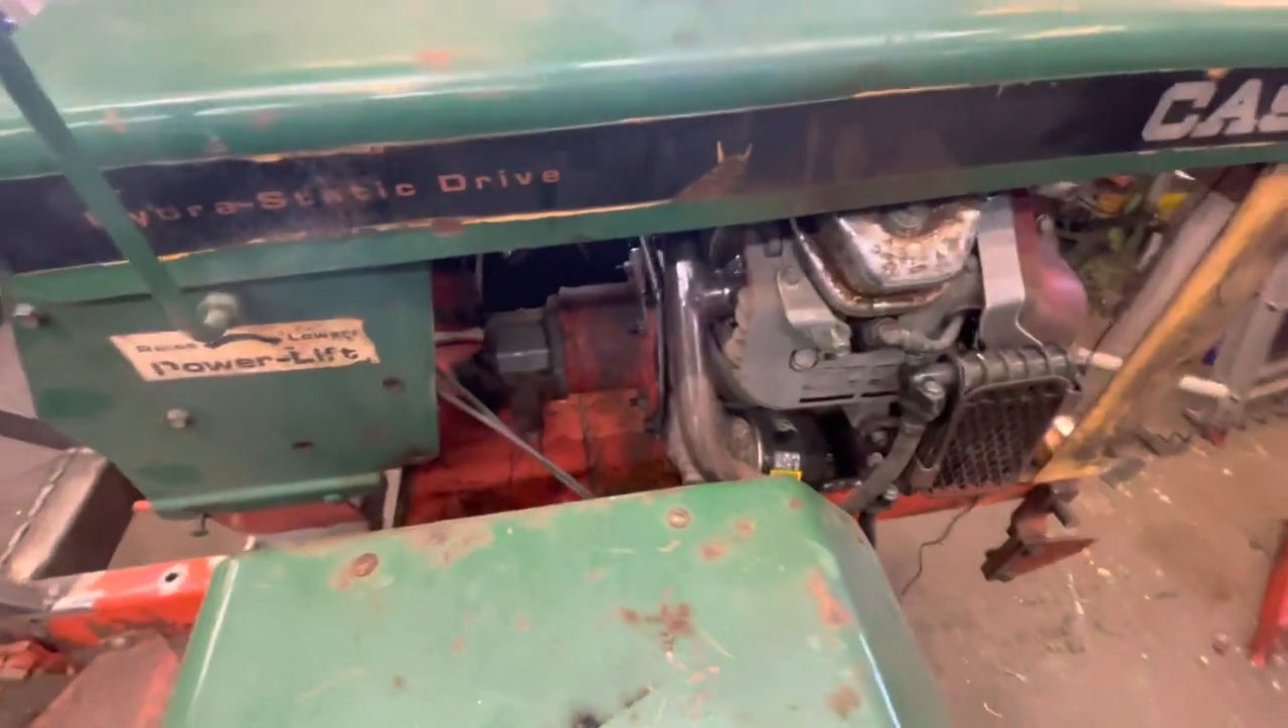I've got the motor mounted in place.